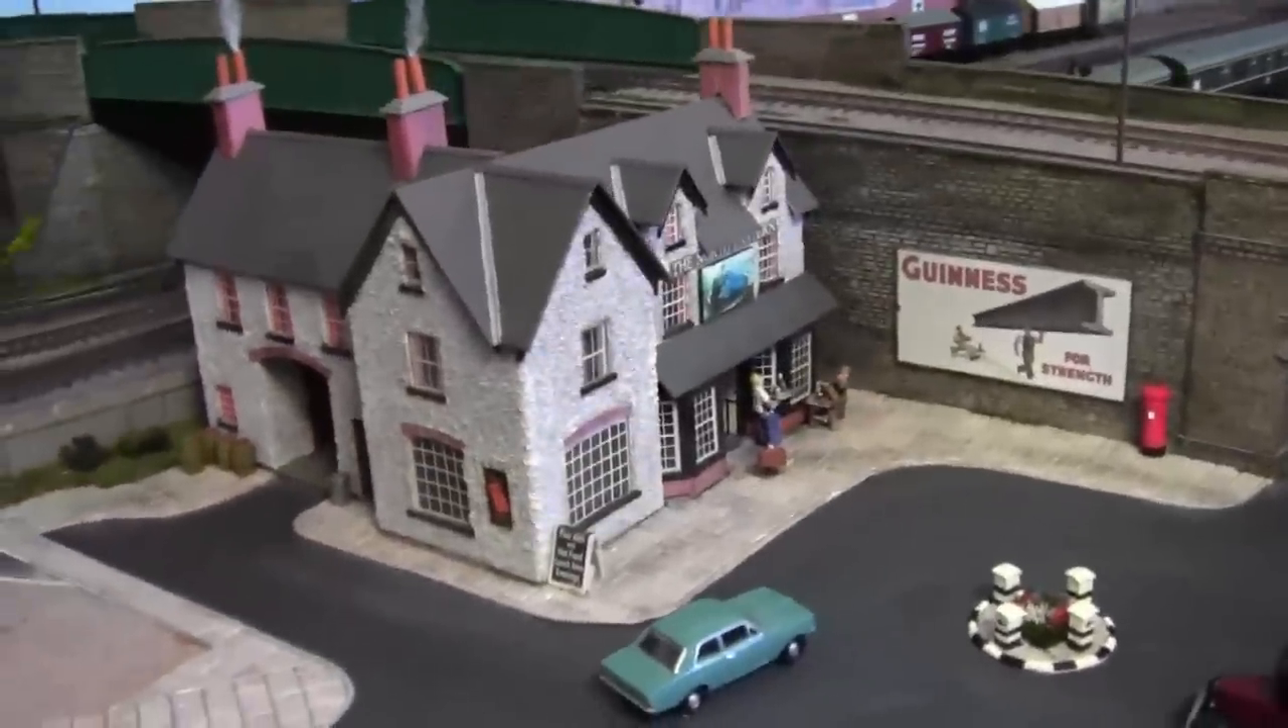And with that mini roundabout put in place it really does finish off the scene.